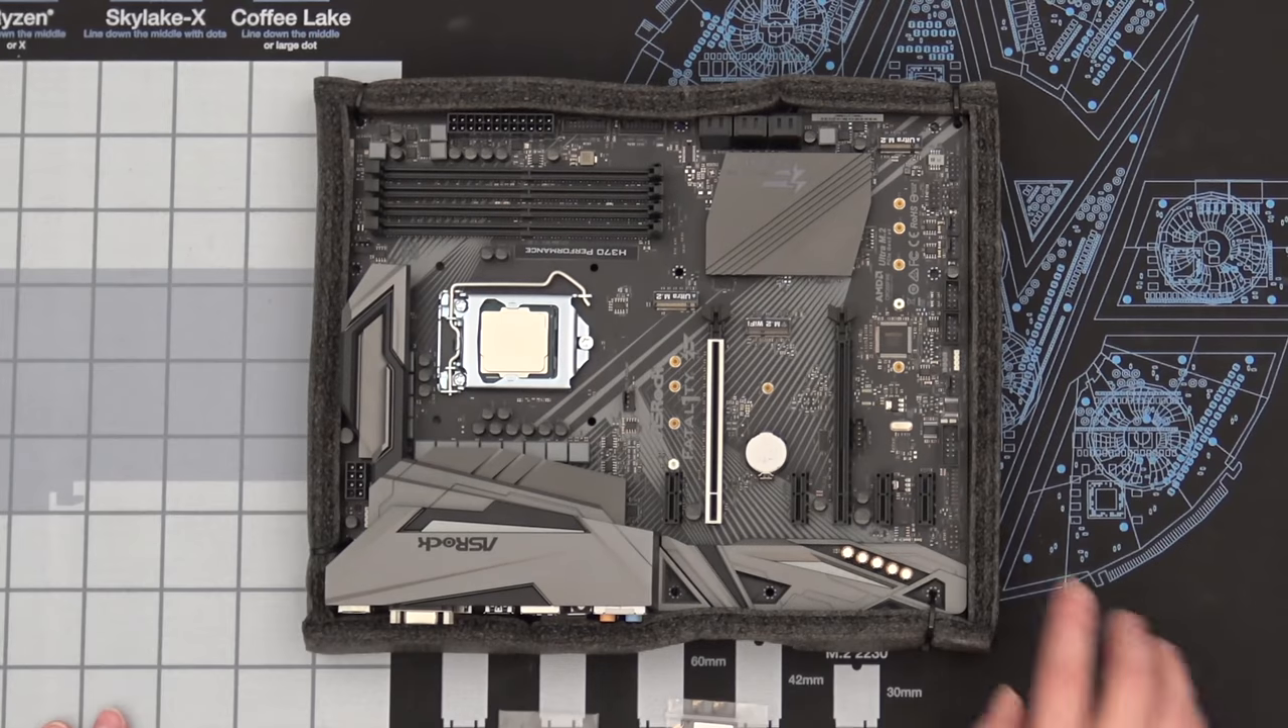This does take some force and the cpu is in place.